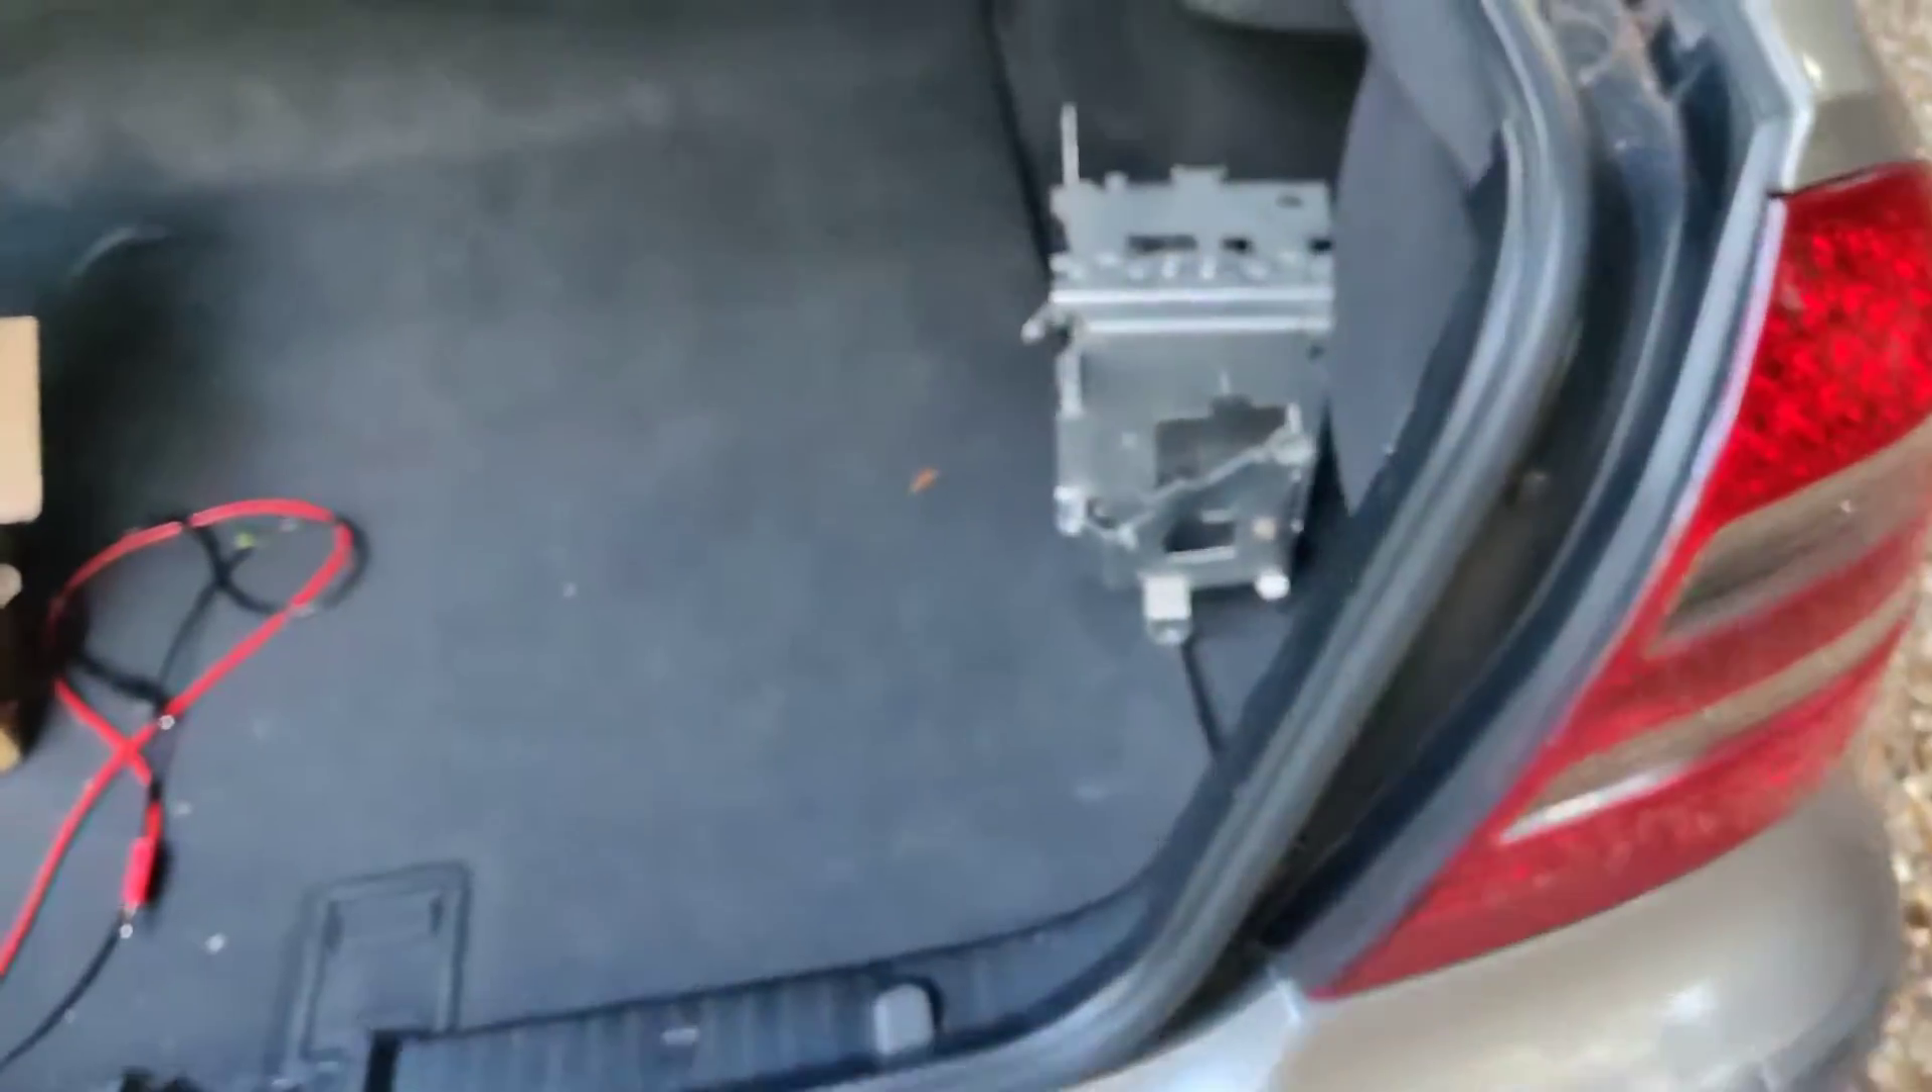So I've taken the rack mount out, which used to have the navigation player on it, that used to sit in this corner here.